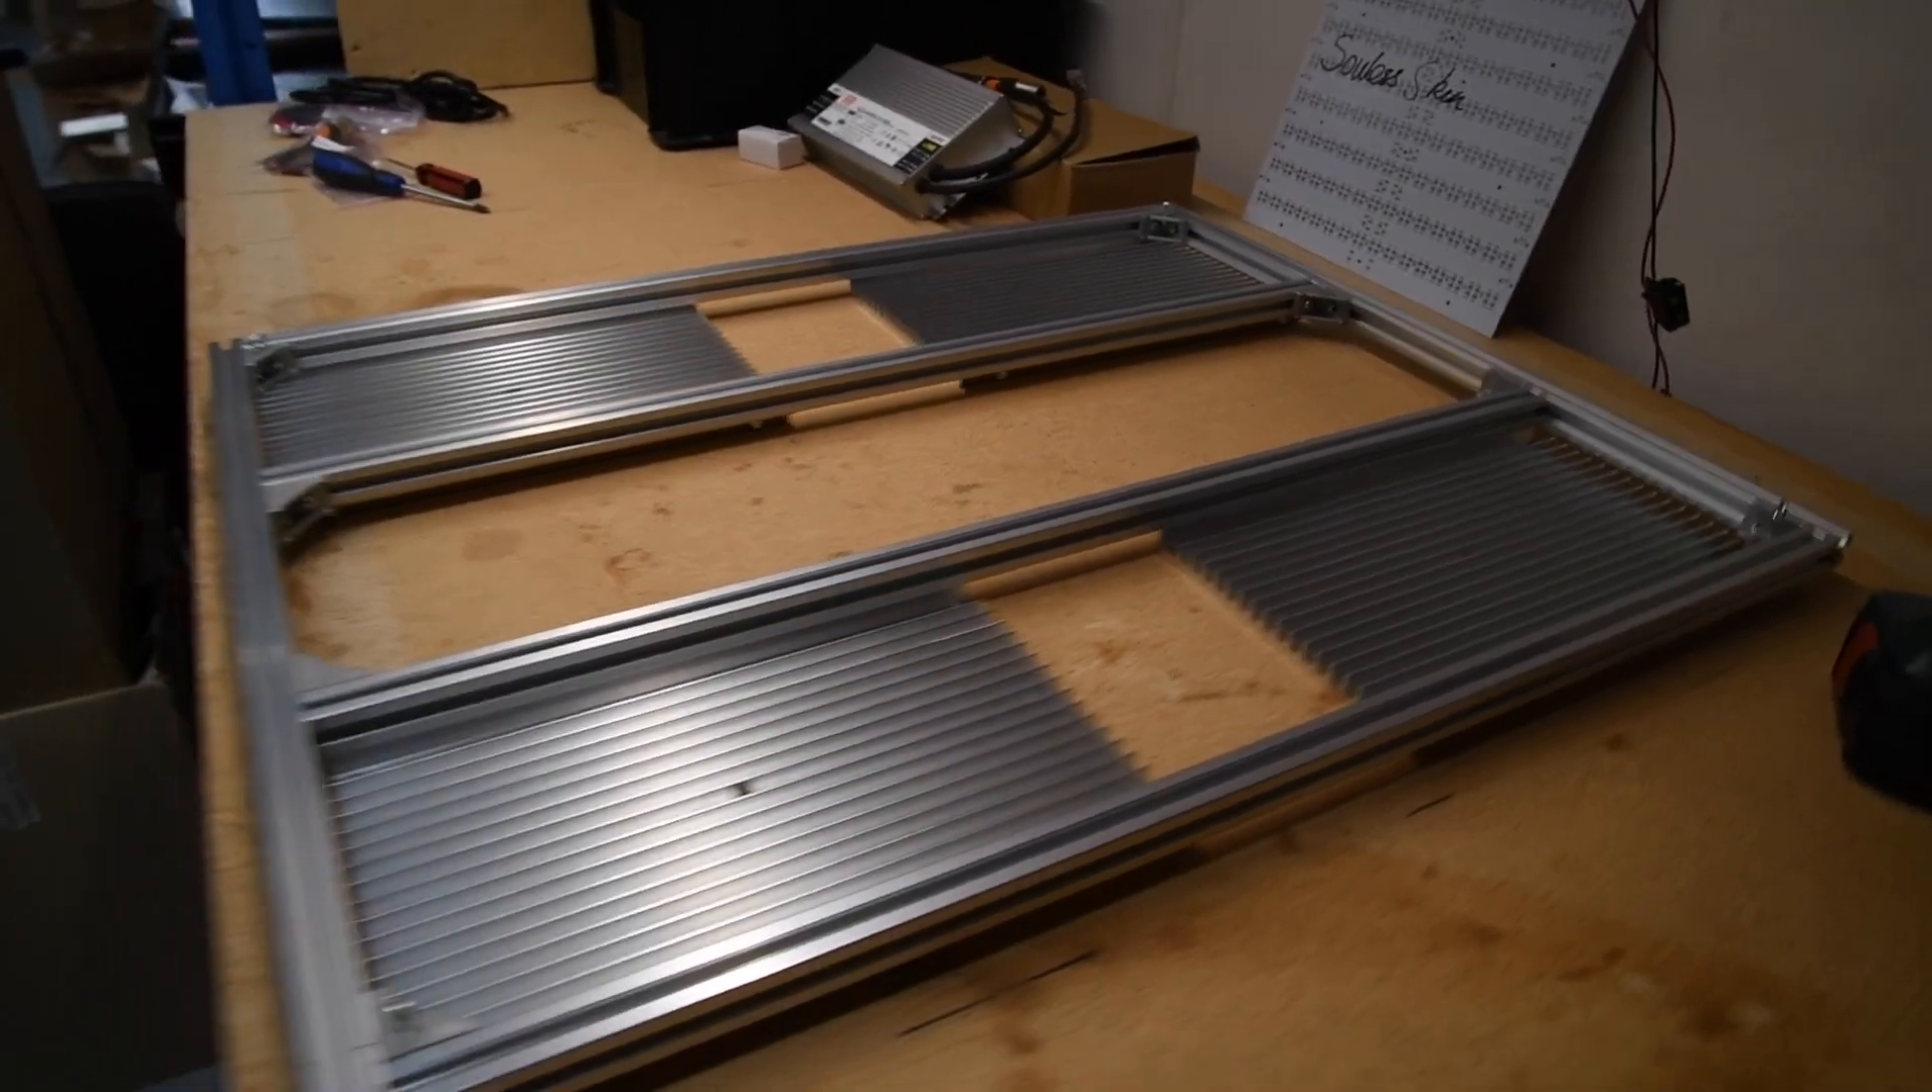Okay so step and repeat to mount the other end rail to complete the framing assembly and here we have it completed with four extruded heat sinks and the framing system.